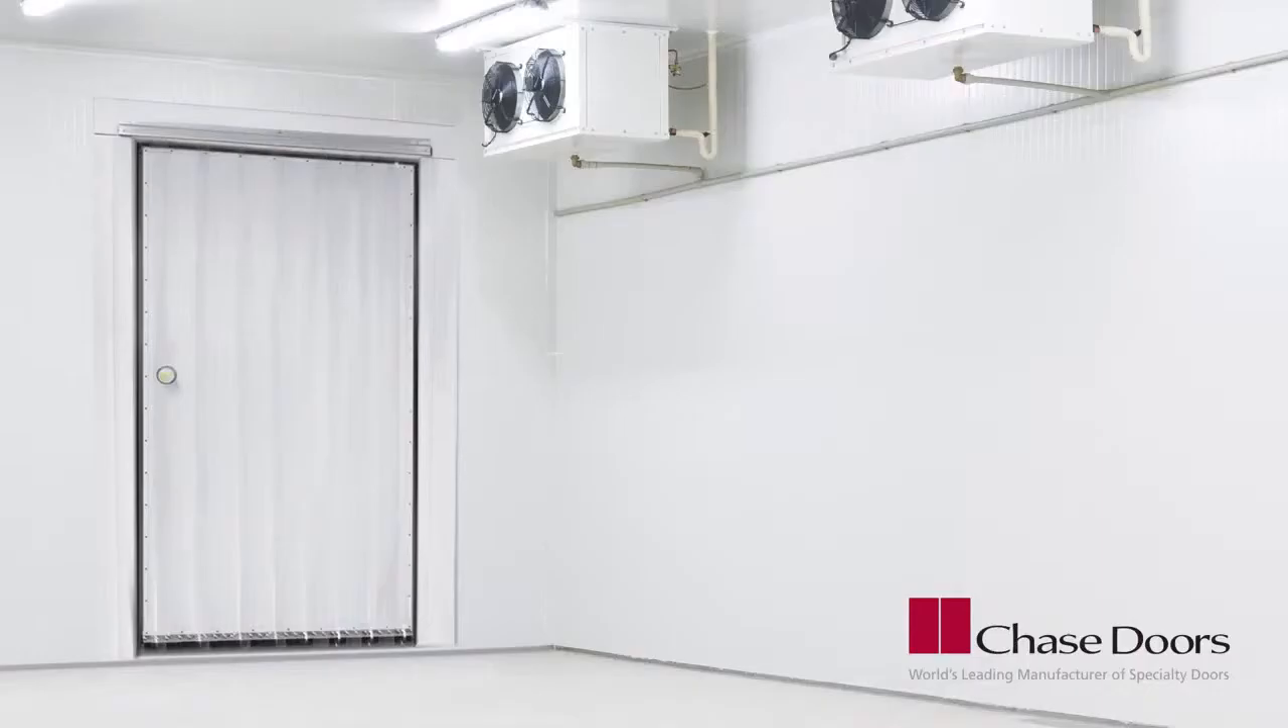Your fast mount strip door installation is now complete.